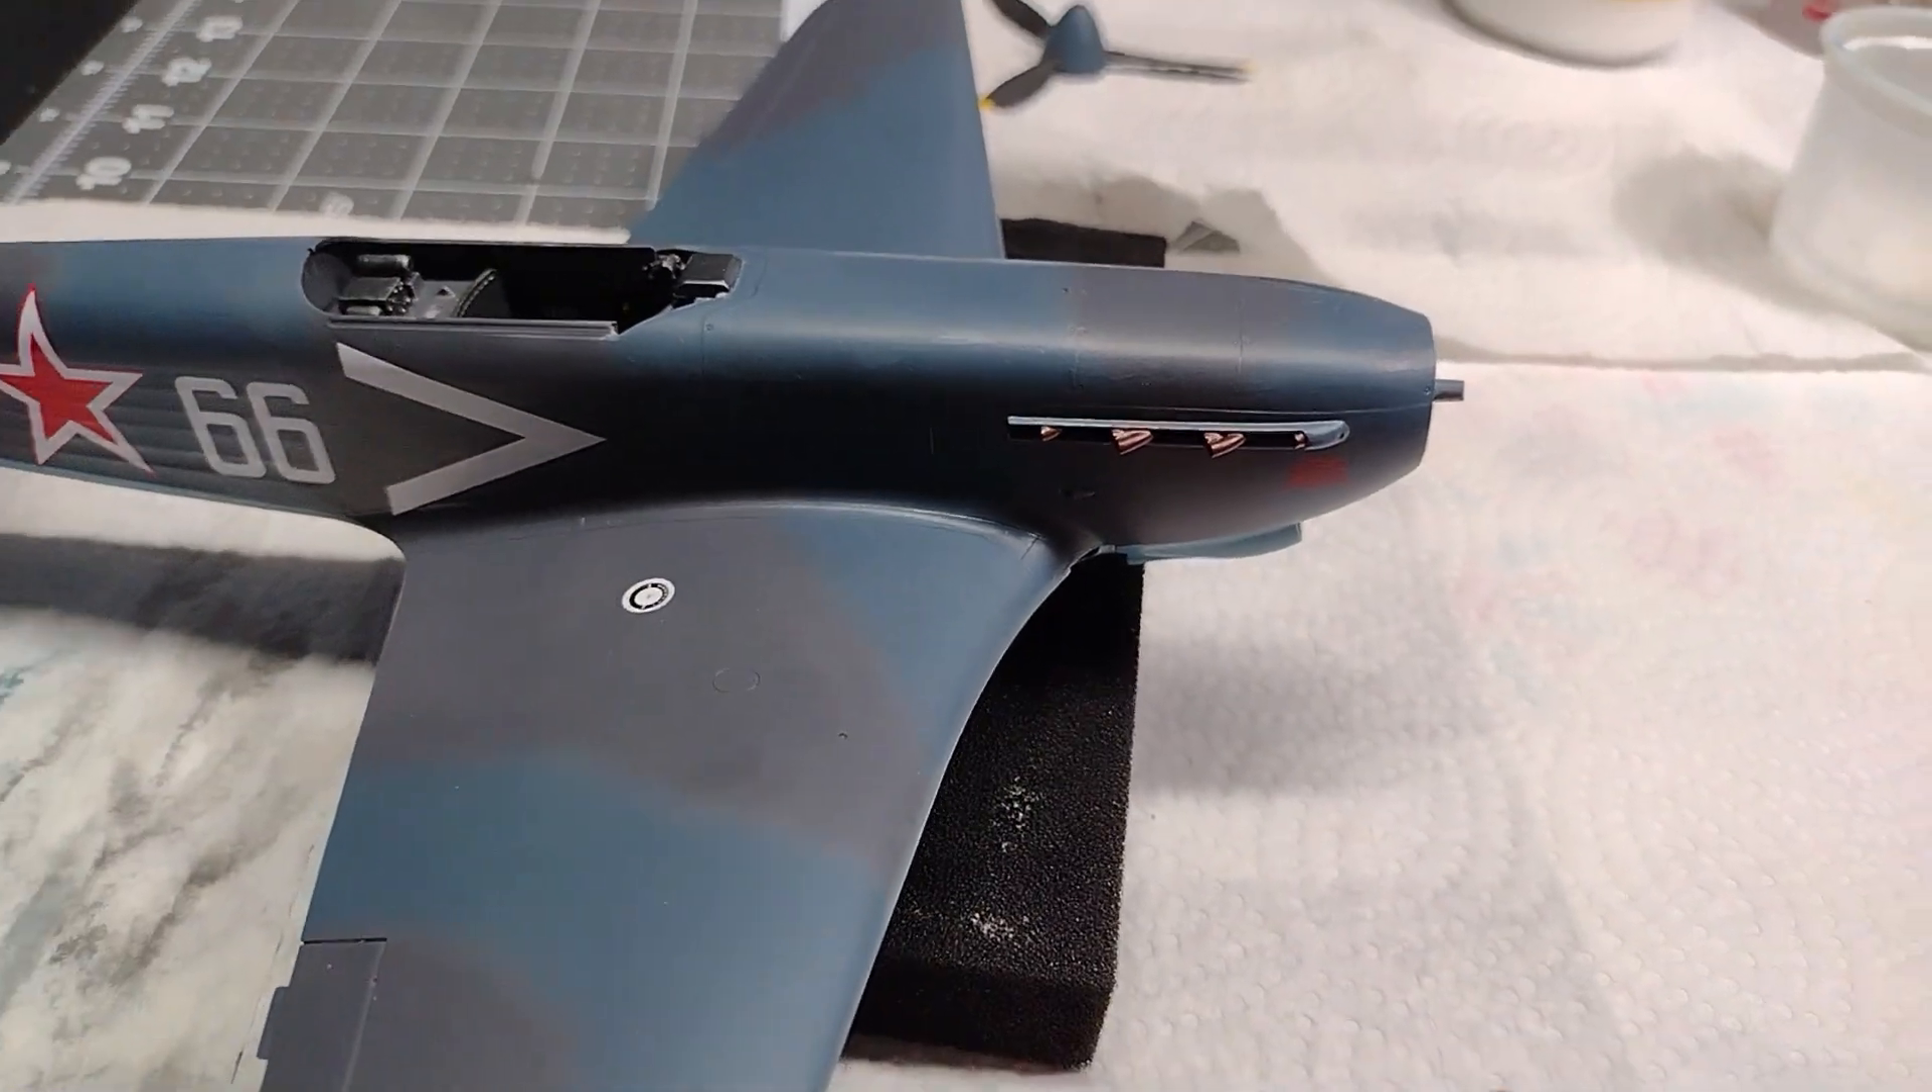I elected to have the engine cover uh put in the closed position so I didn't really build up the engine or anything like that.